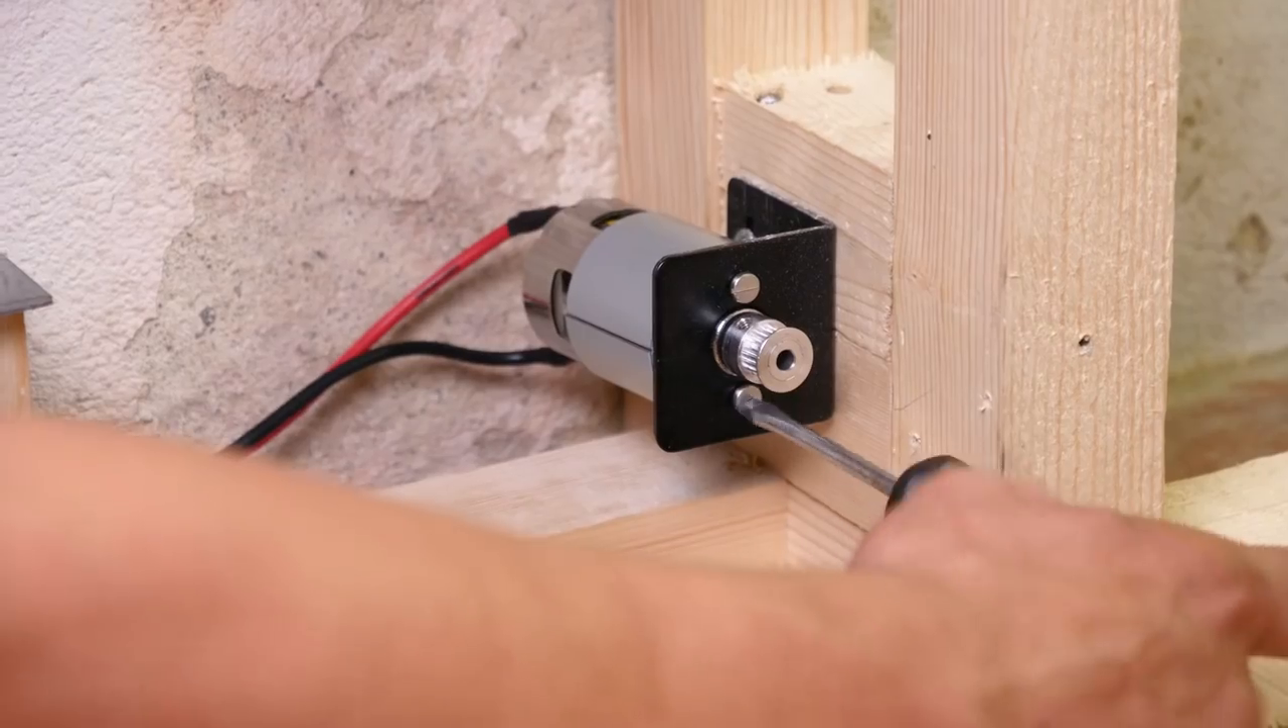I used some cable shoes again to attach the wires to the motor and seal the connection with some shrinking tubes. I then attached the motor to the bracket with some short flat head screws.